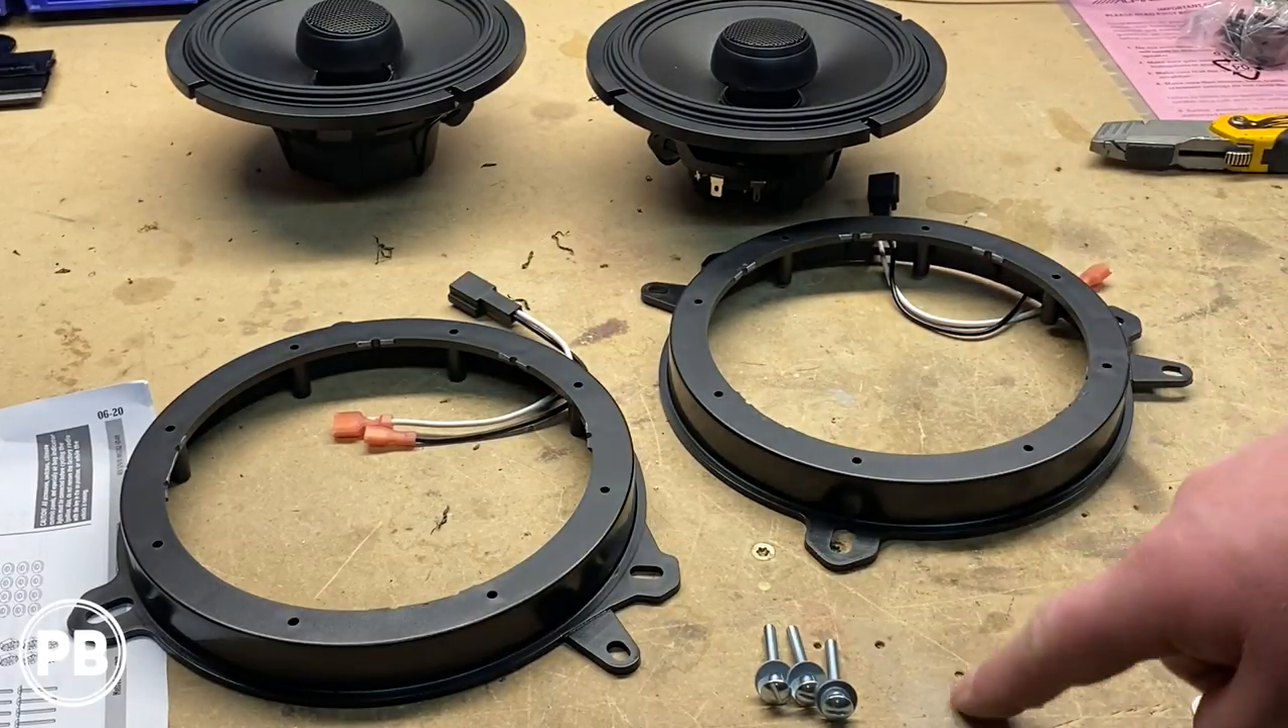Okay, so we prepped our brackets, got our harnesses threaded through the brackets here, and got our hardware ready to go down below.